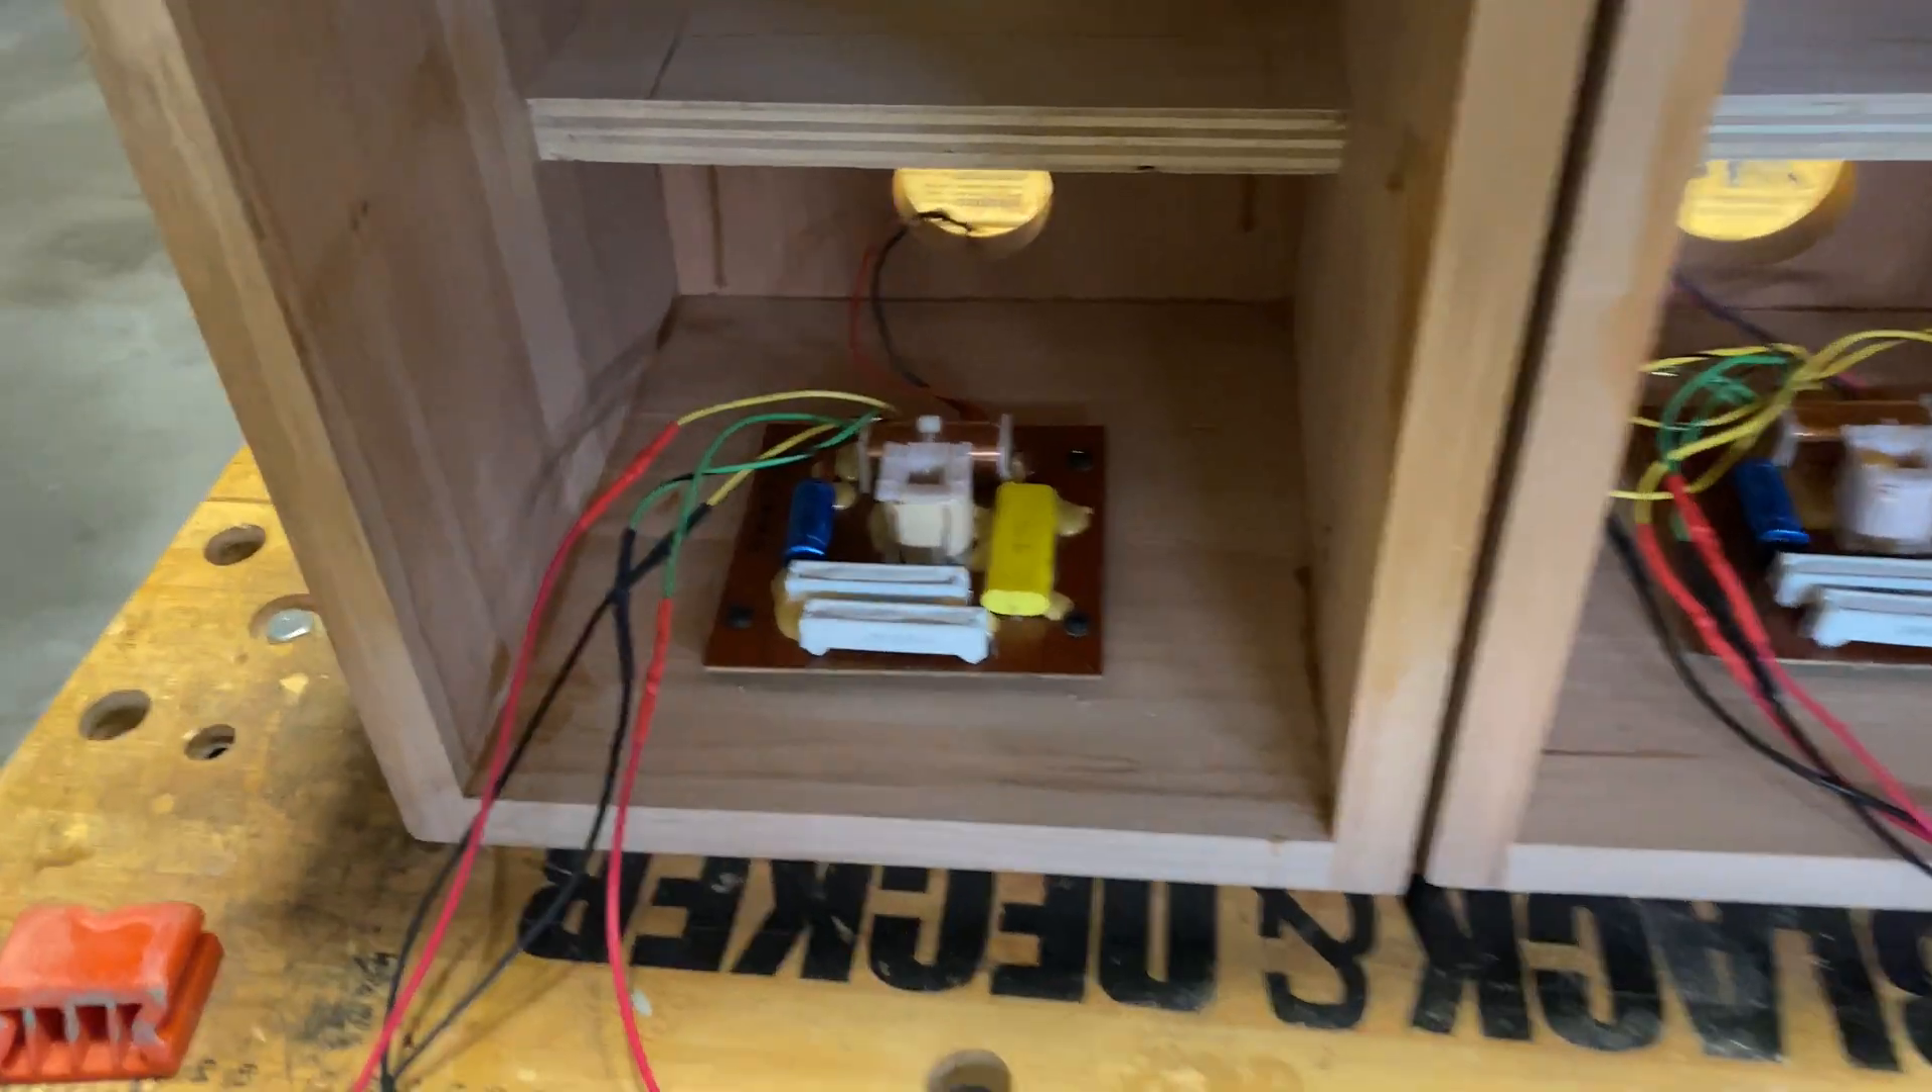That is the crossover circuit and I've got it mounted right in the middle on the bottom and it's very sturdy. It's not moving anywhere.